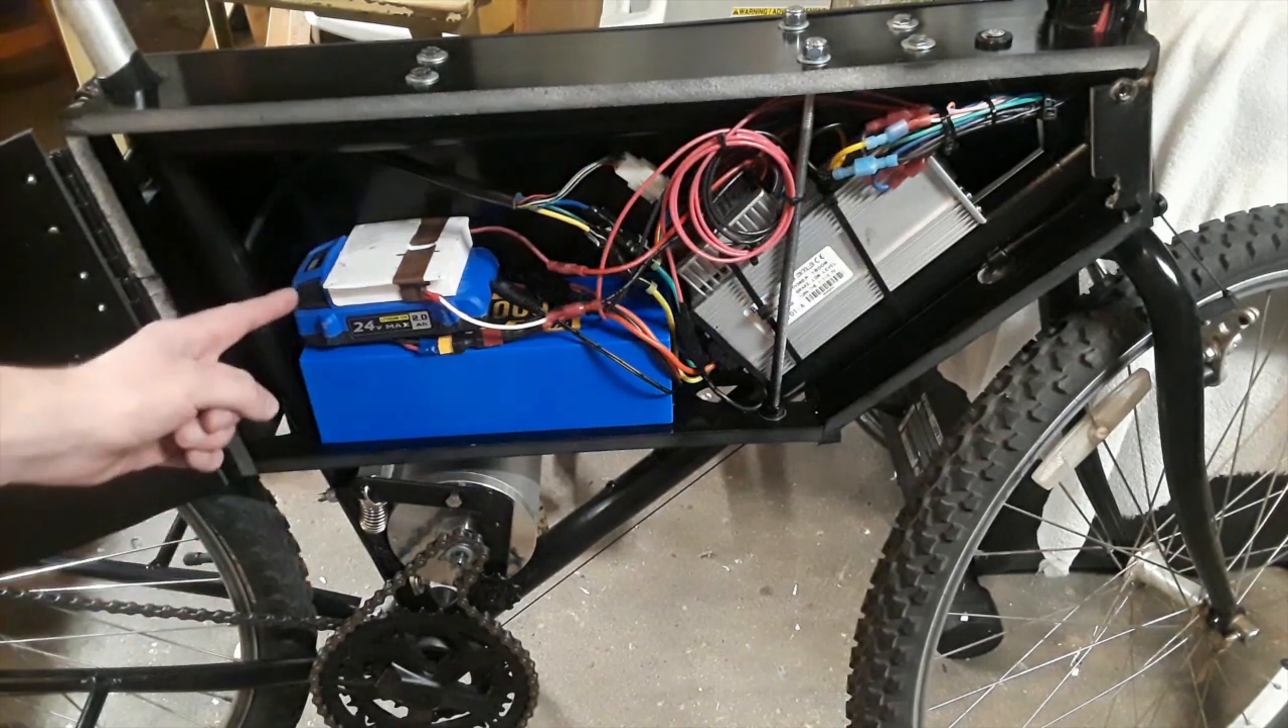So here's the main enclosure of the bike with the batteries installed.